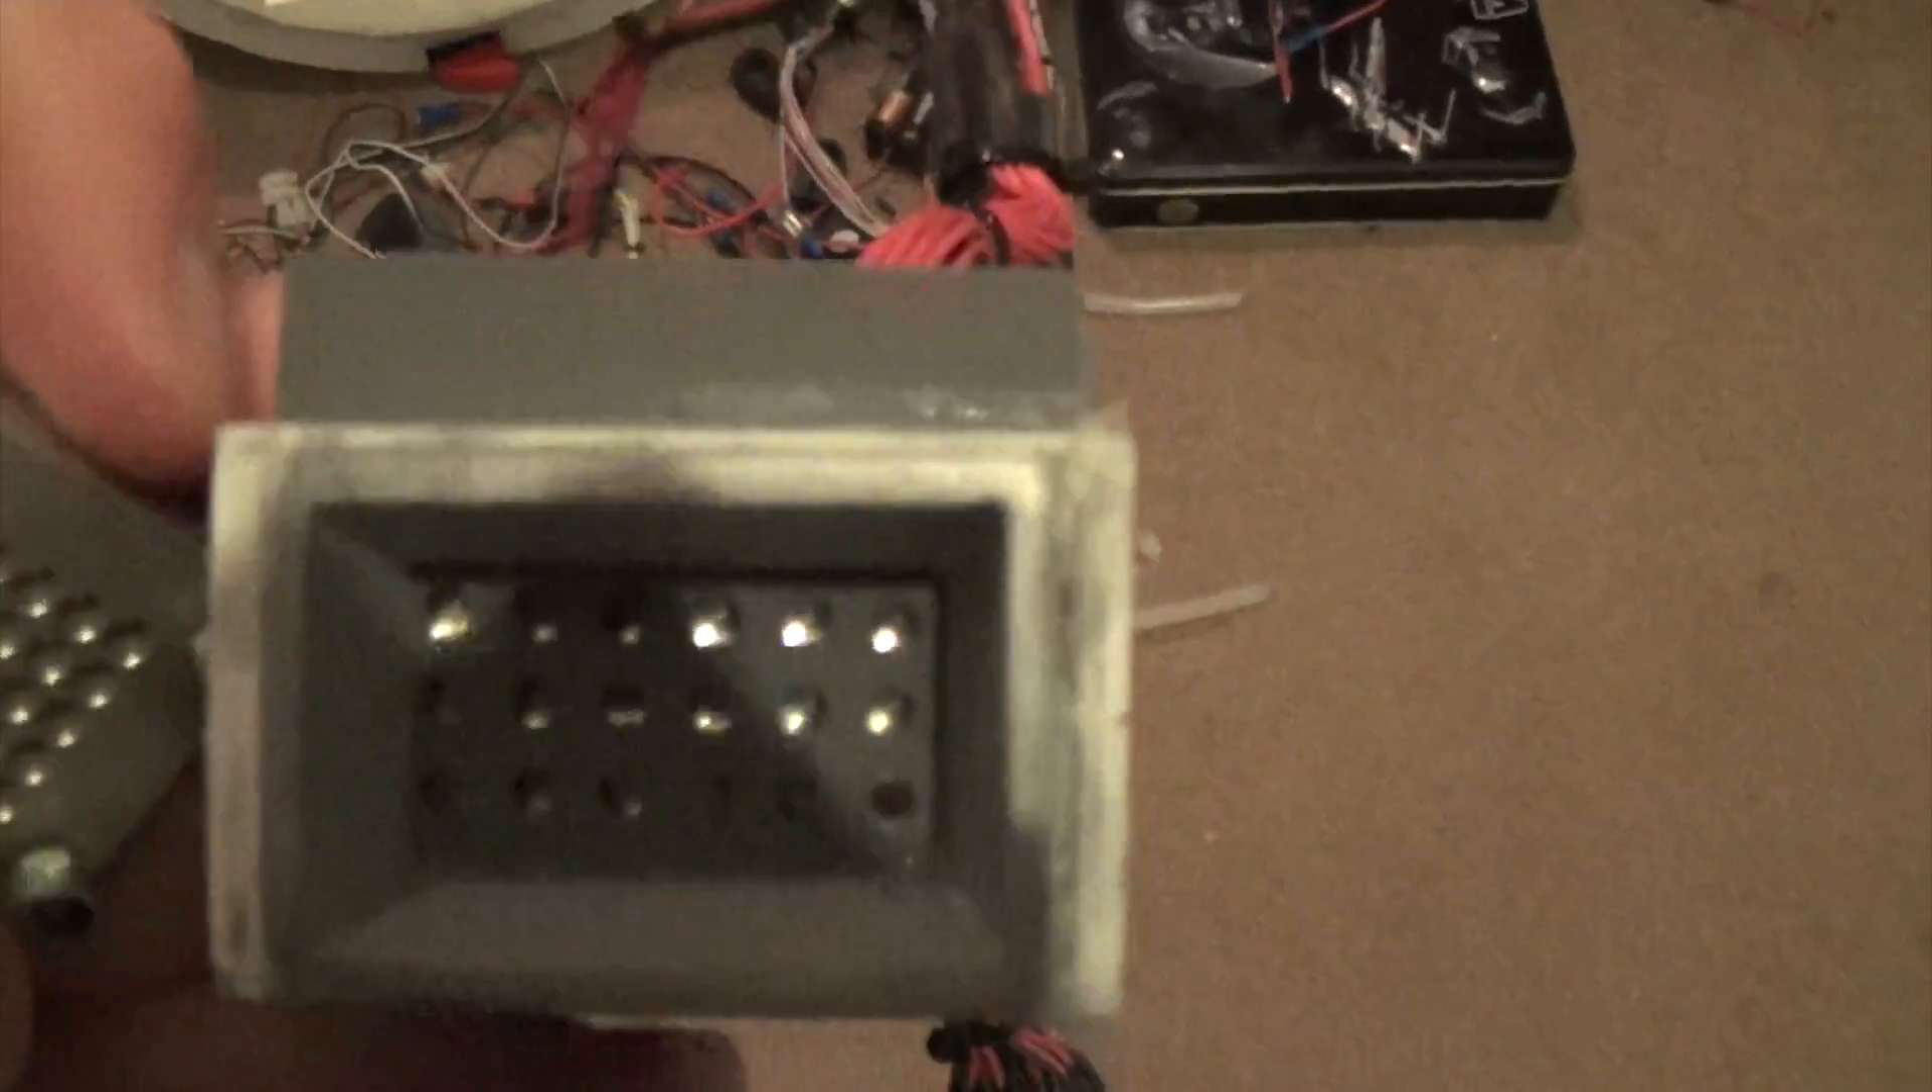But if you look at the ones that I did, I managed to get three rows of LEDs in there.